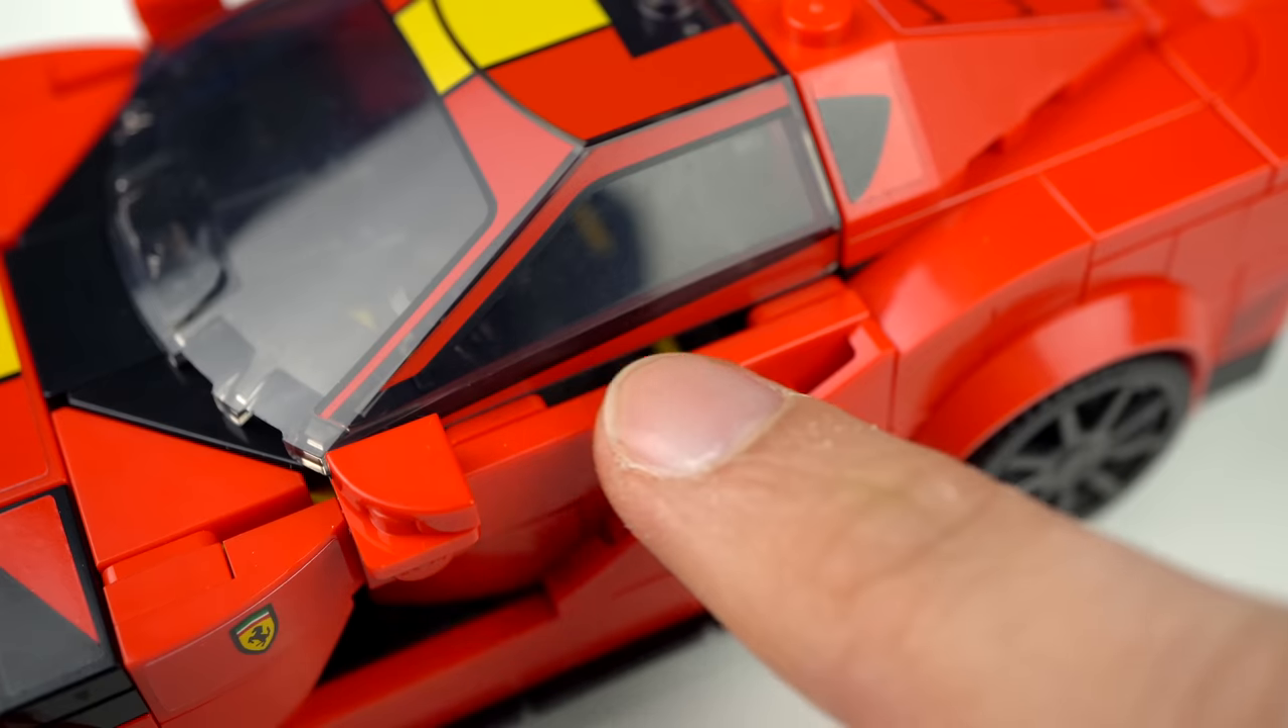These gaps here between the sides of the car and the windscreen element bother me ever so slightly.